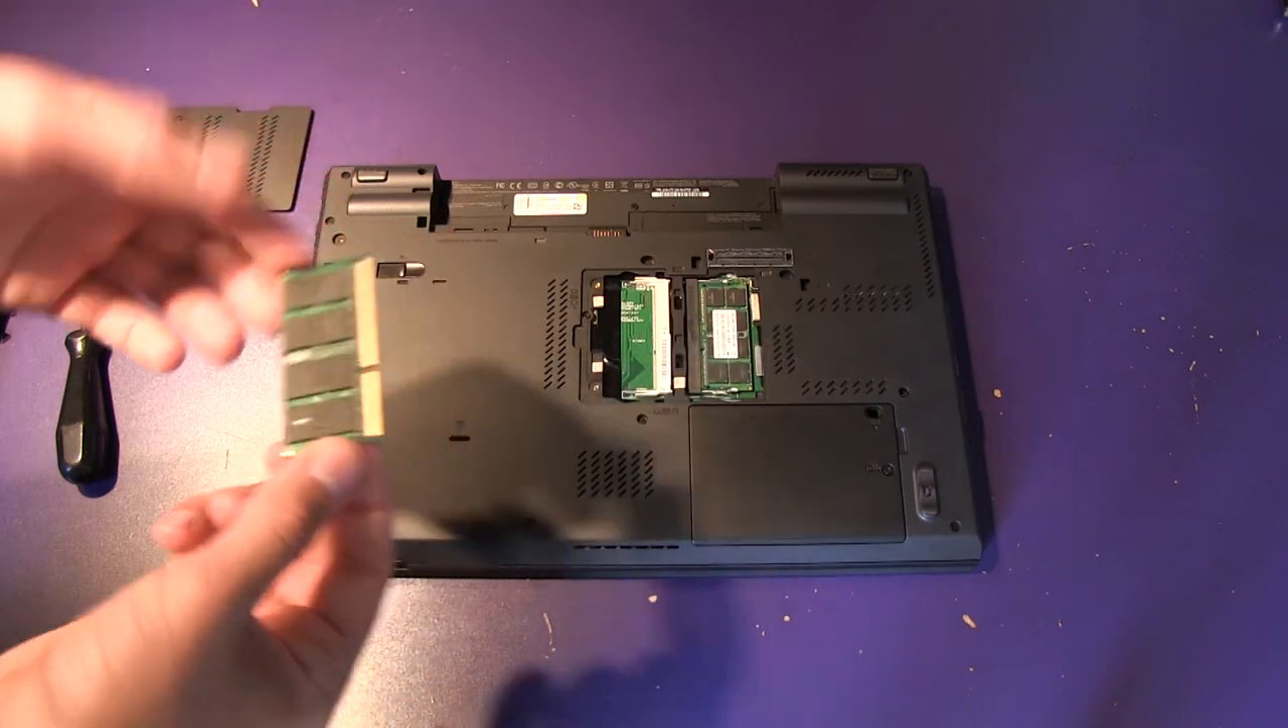So there's one stick of RAM already in there we're gonna put this second one in.